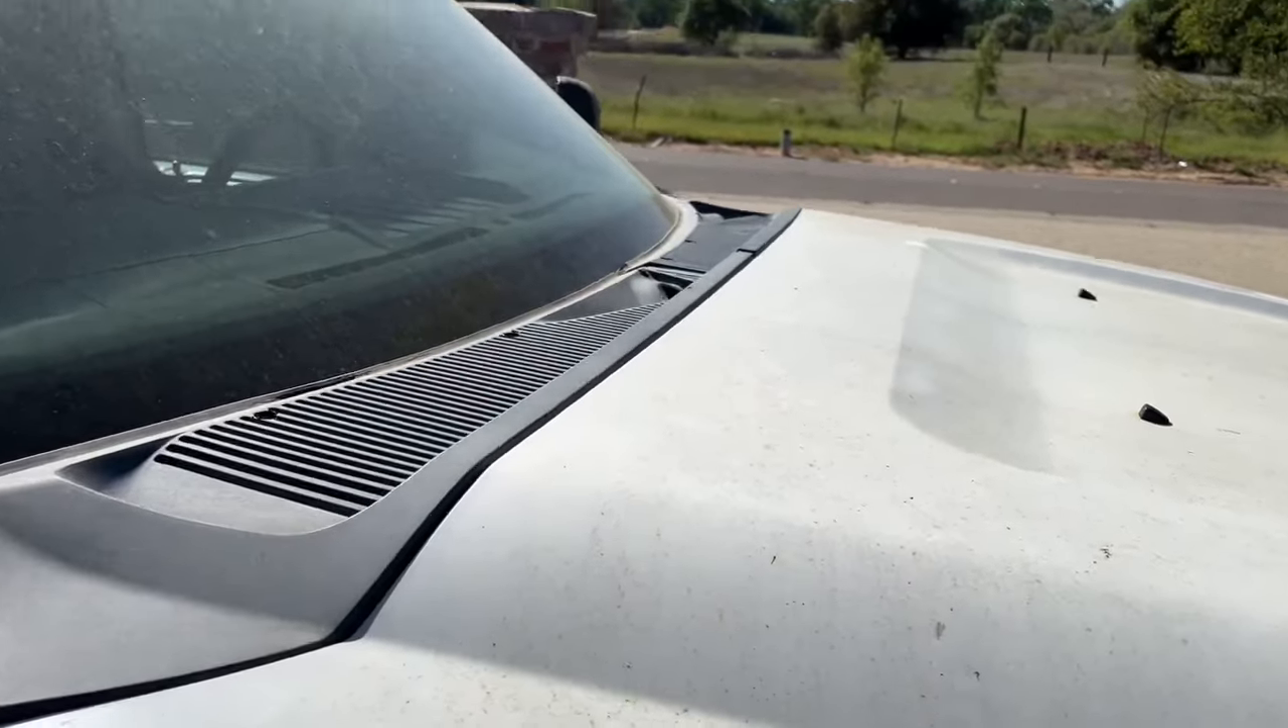Everything else is pretty much lined up how it should. The line with the hood is good.